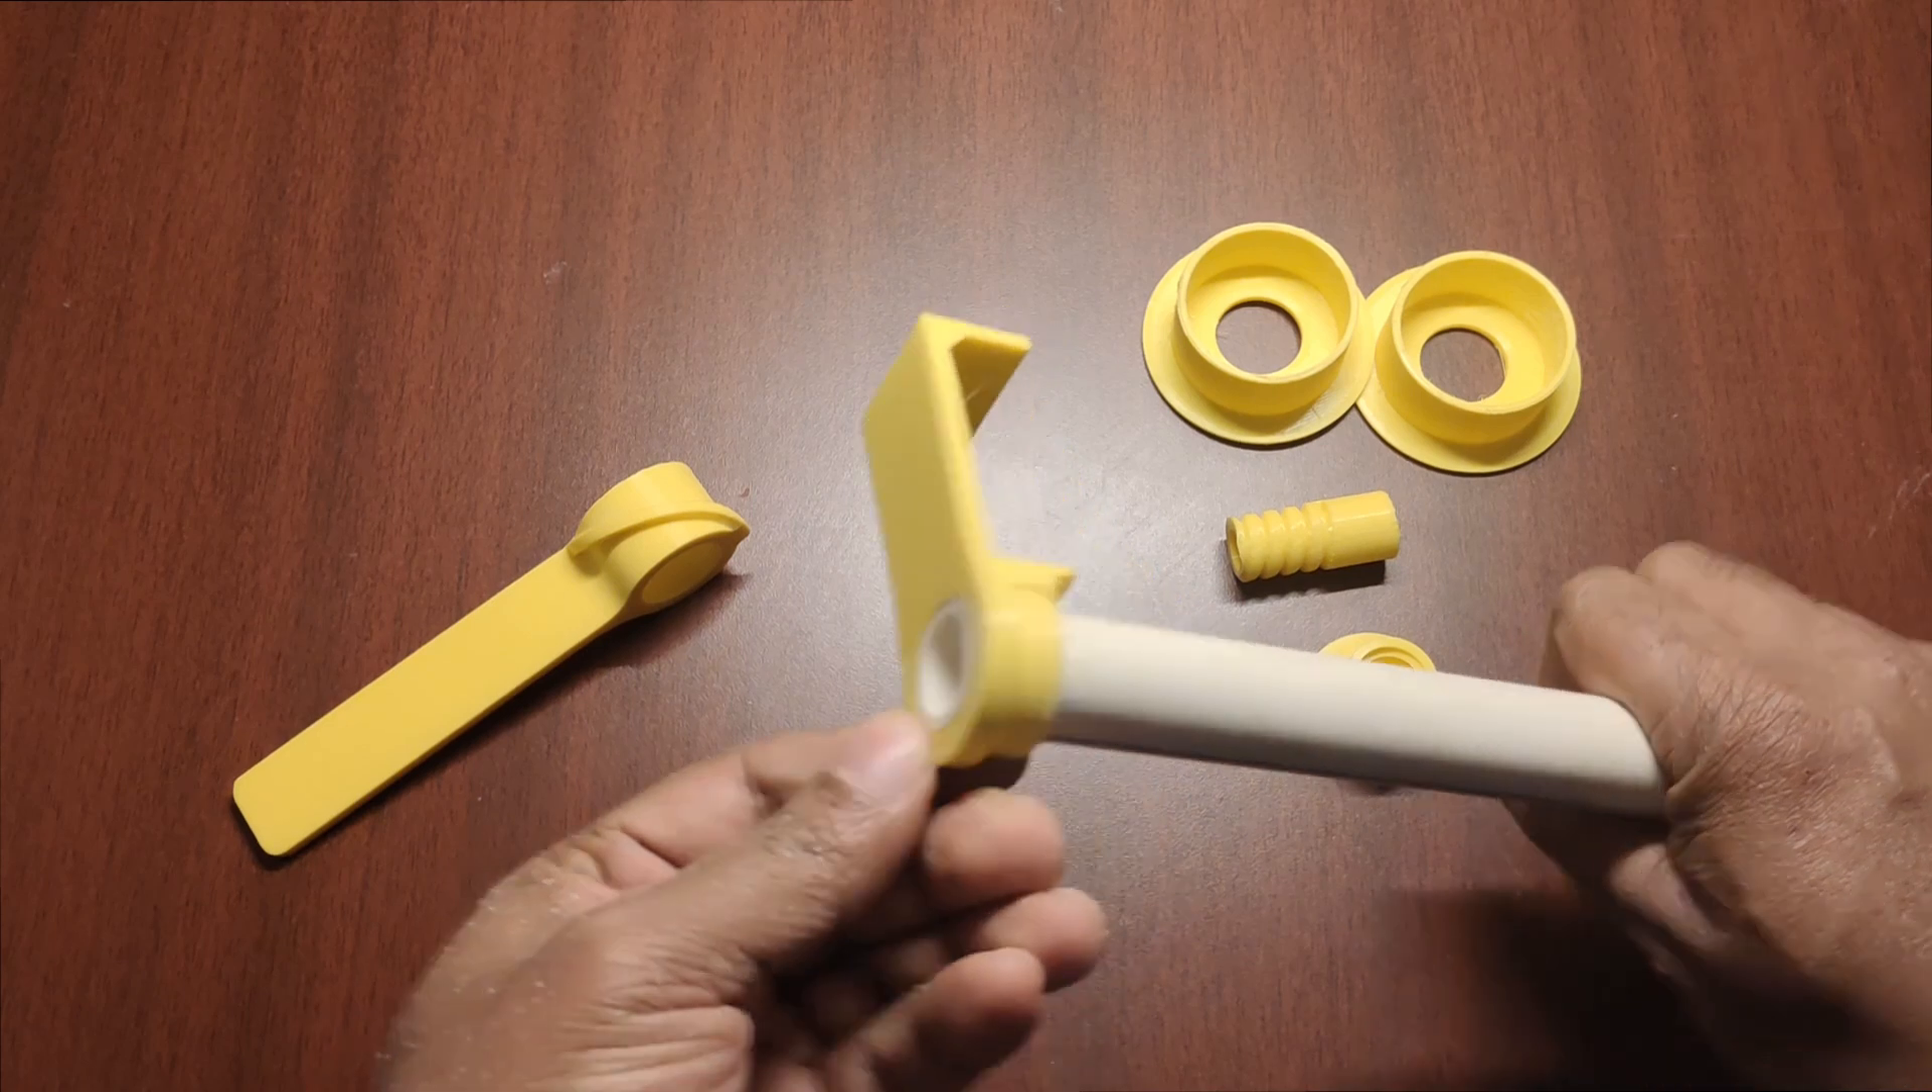The pipe fits perfectly in the mount.